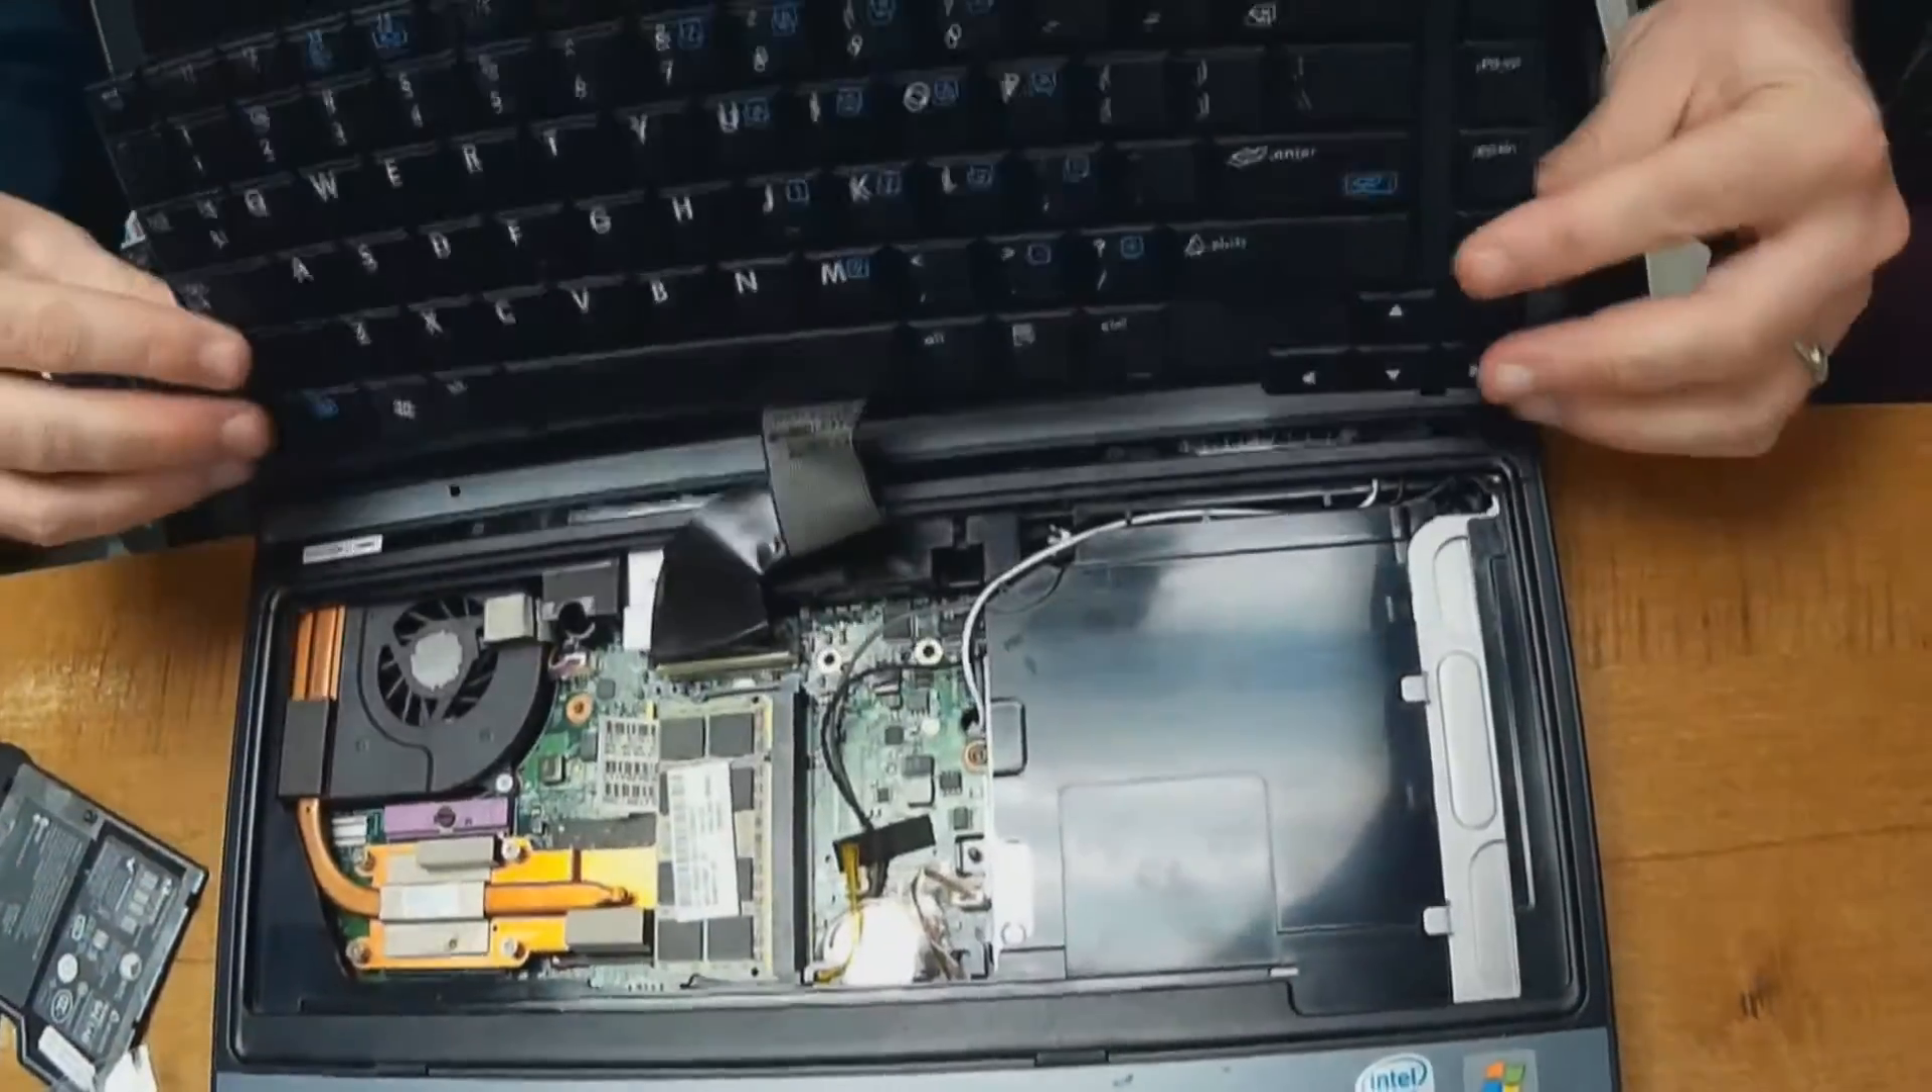Okay, so there we've got the keyboard up and out of the way.